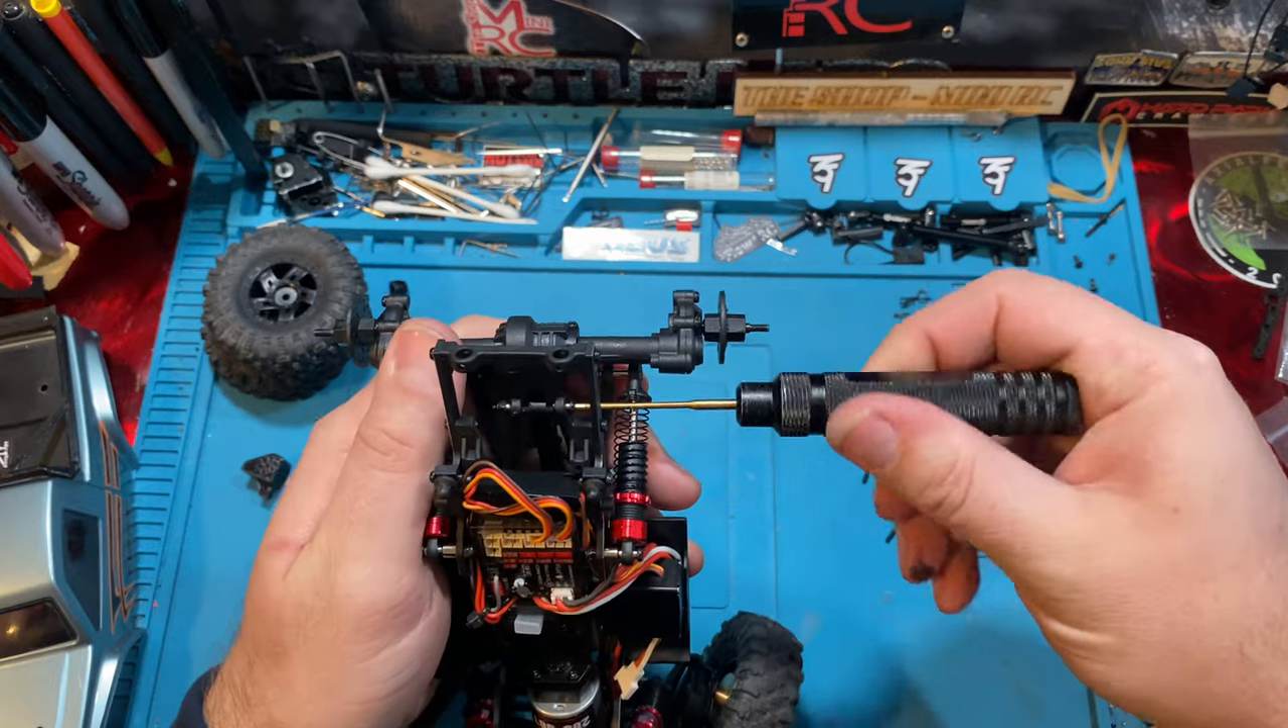I went in and pulled the wheels and tires off just so we have a little bit better clearance here.